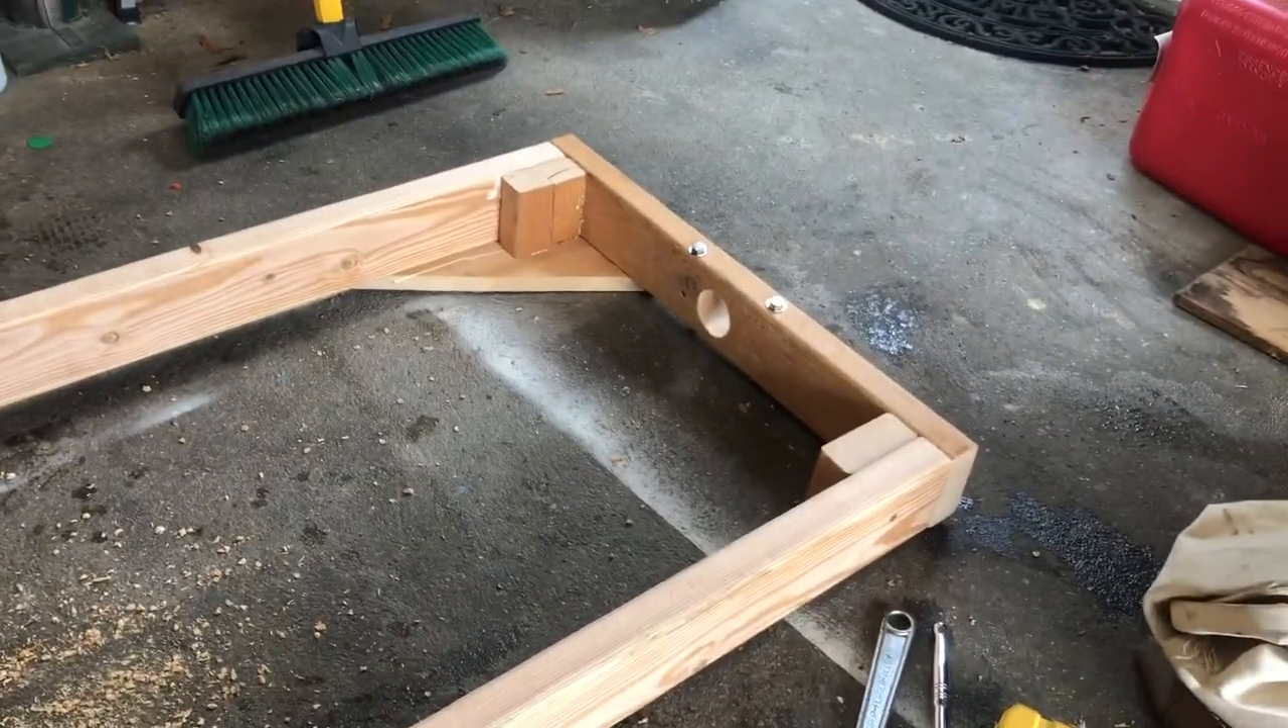We have our triangles in the back to help strengthen up the joints and we have the blocks that we did in the earlier step.